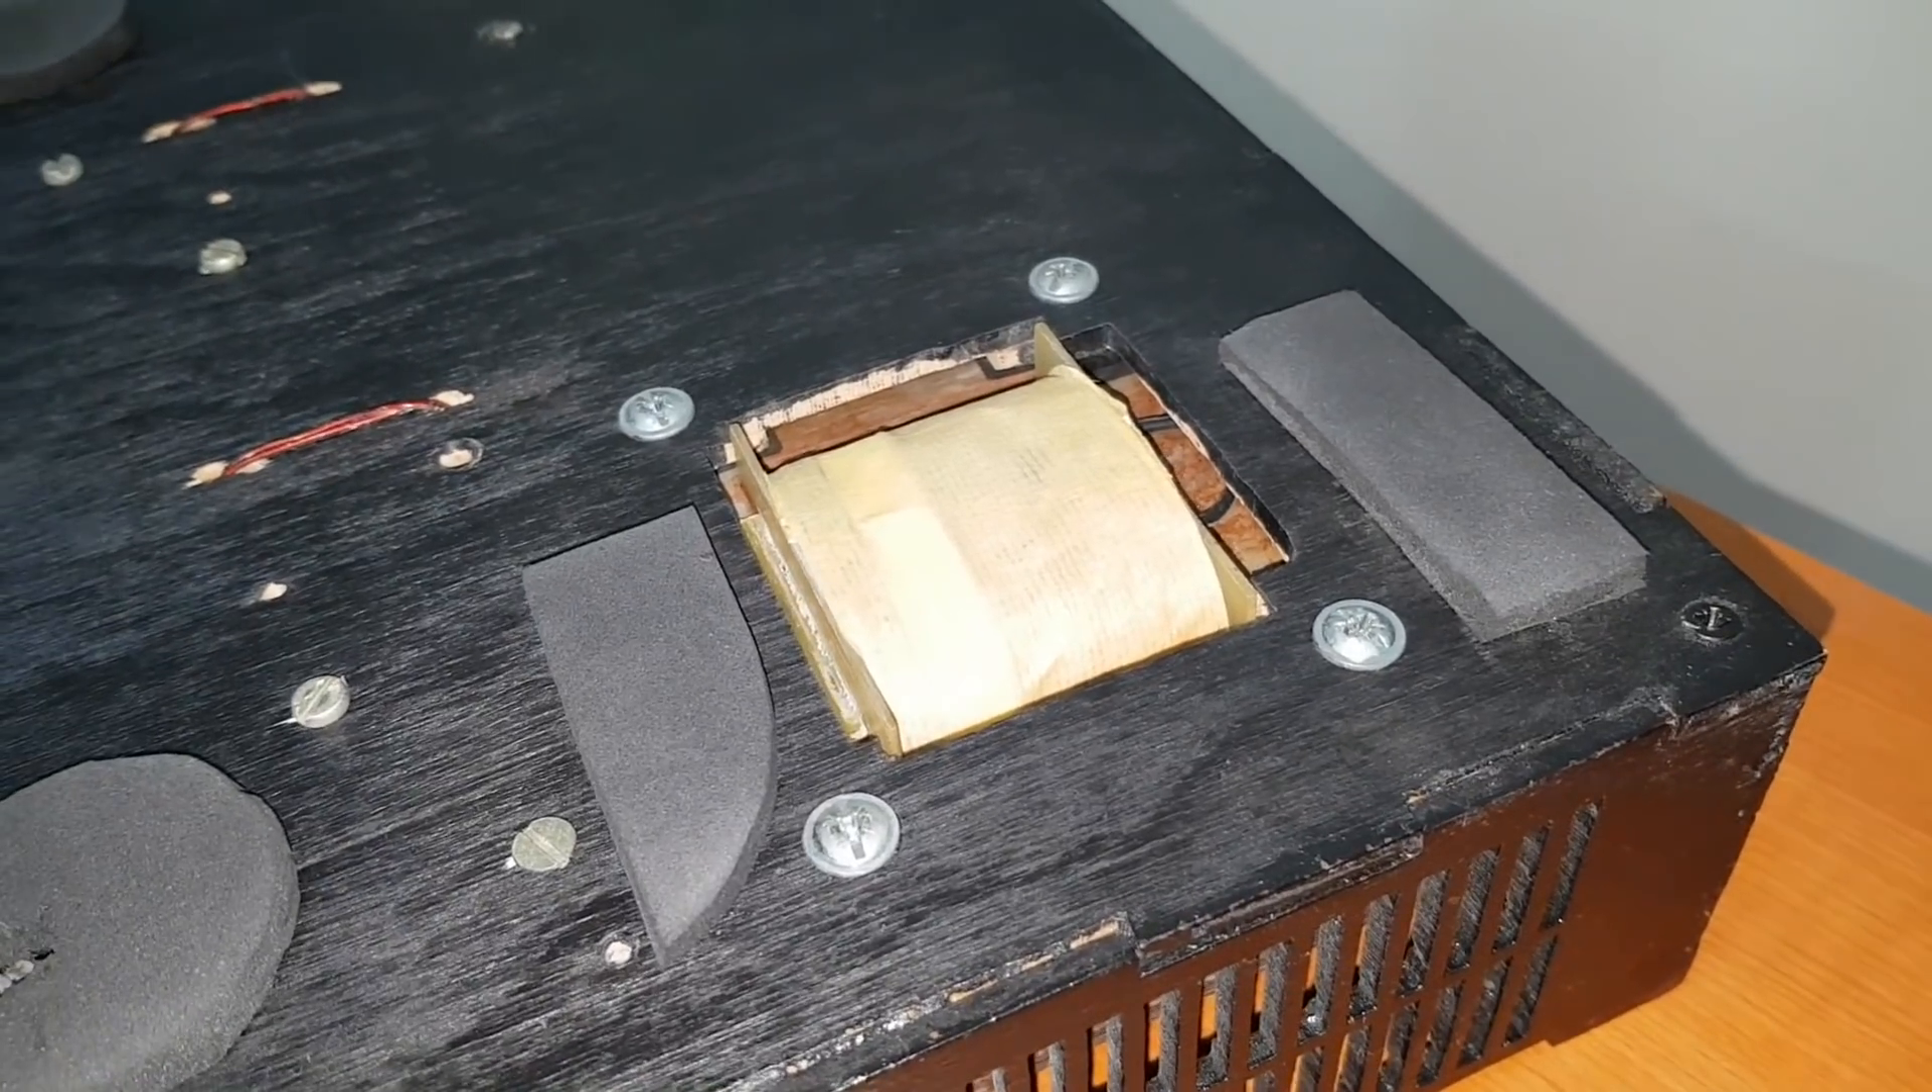The transformer sticks out a bit because I wanted the amplifier case to be as thin as possible.